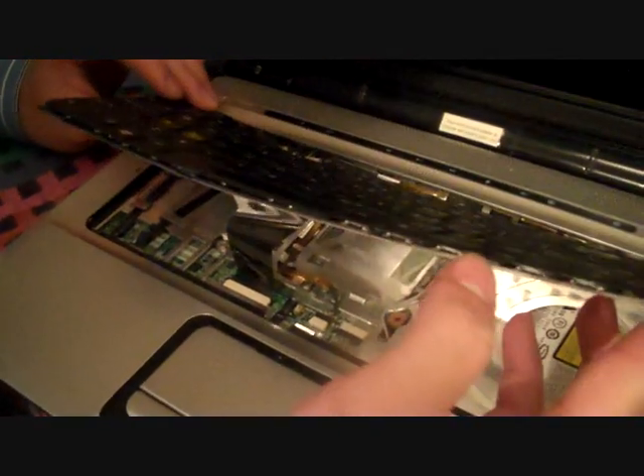We kind of pried around the edges, got the keyboard out.